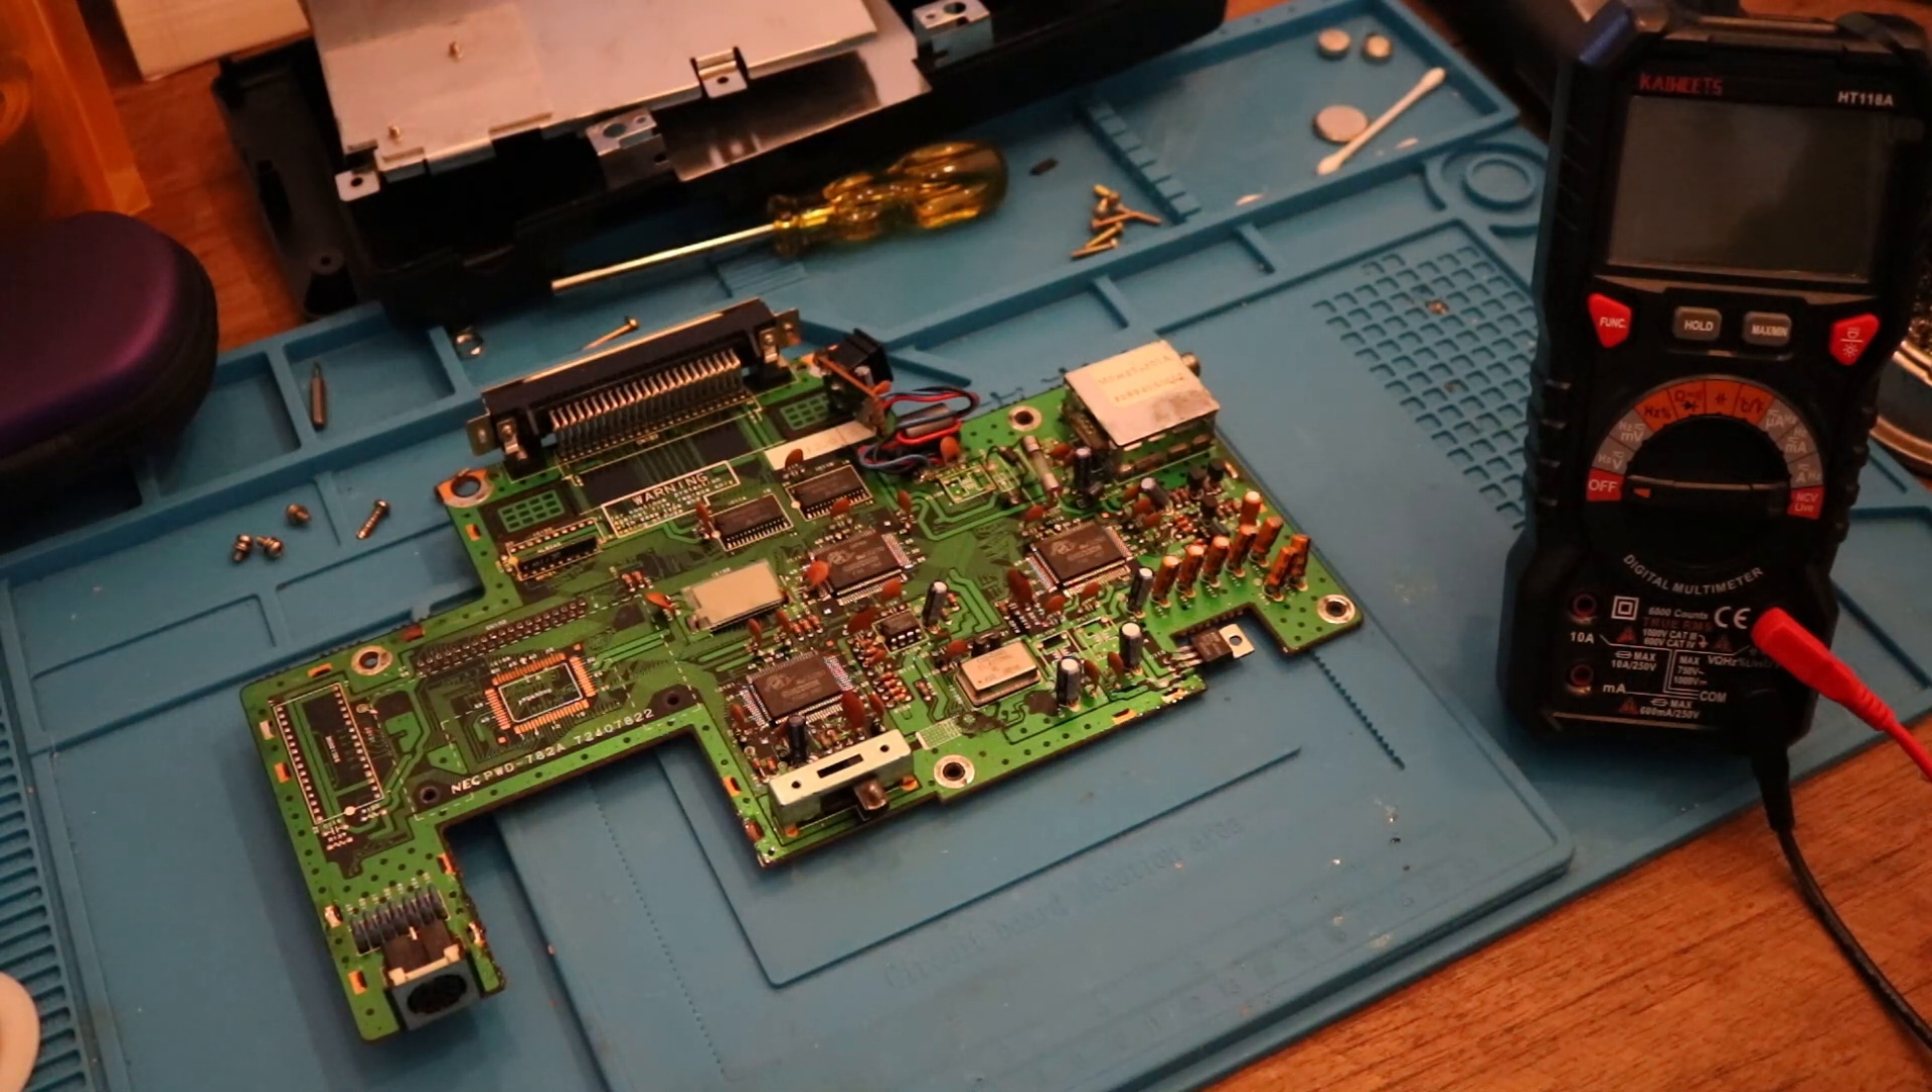All right so I took off the um the shielding and we're left with the main board.